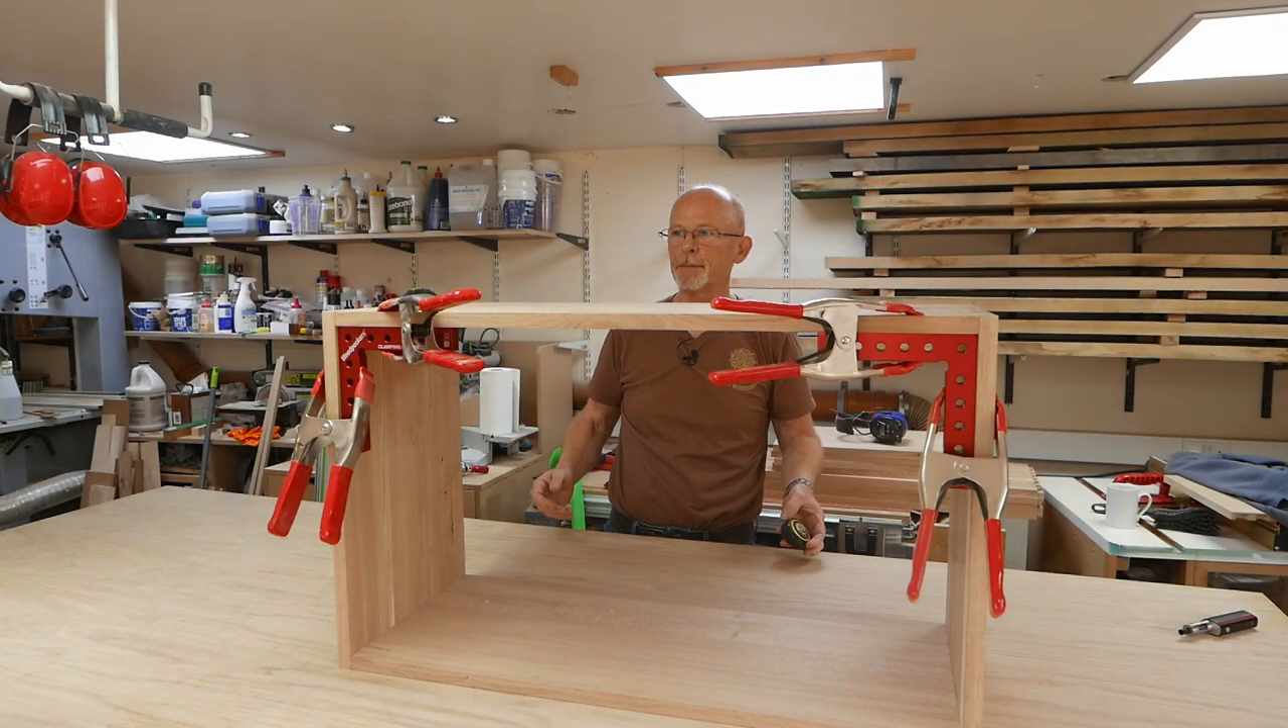Here's my dry assembled cabinet complete with woodpecker's beautiful right angle clamps.